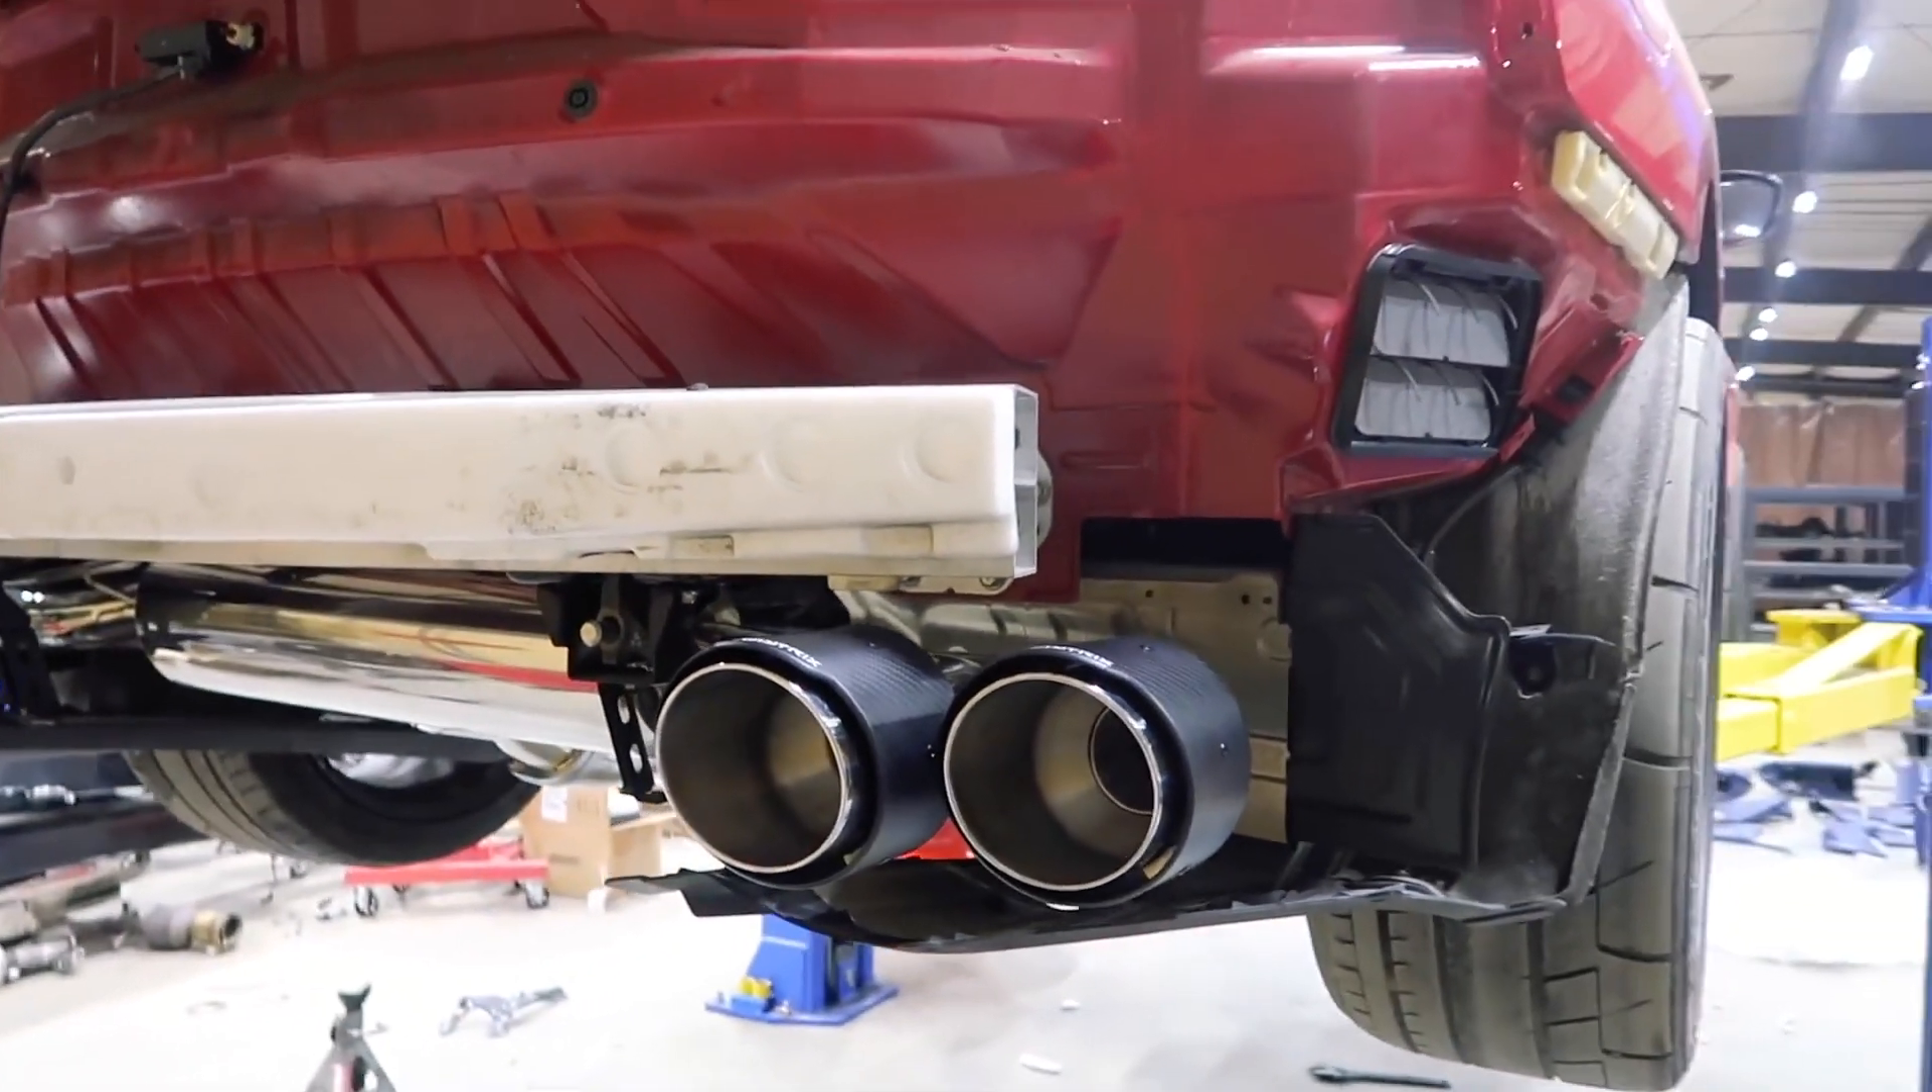I just mocked up the tips because i still need to put on the bumper and adjust them.